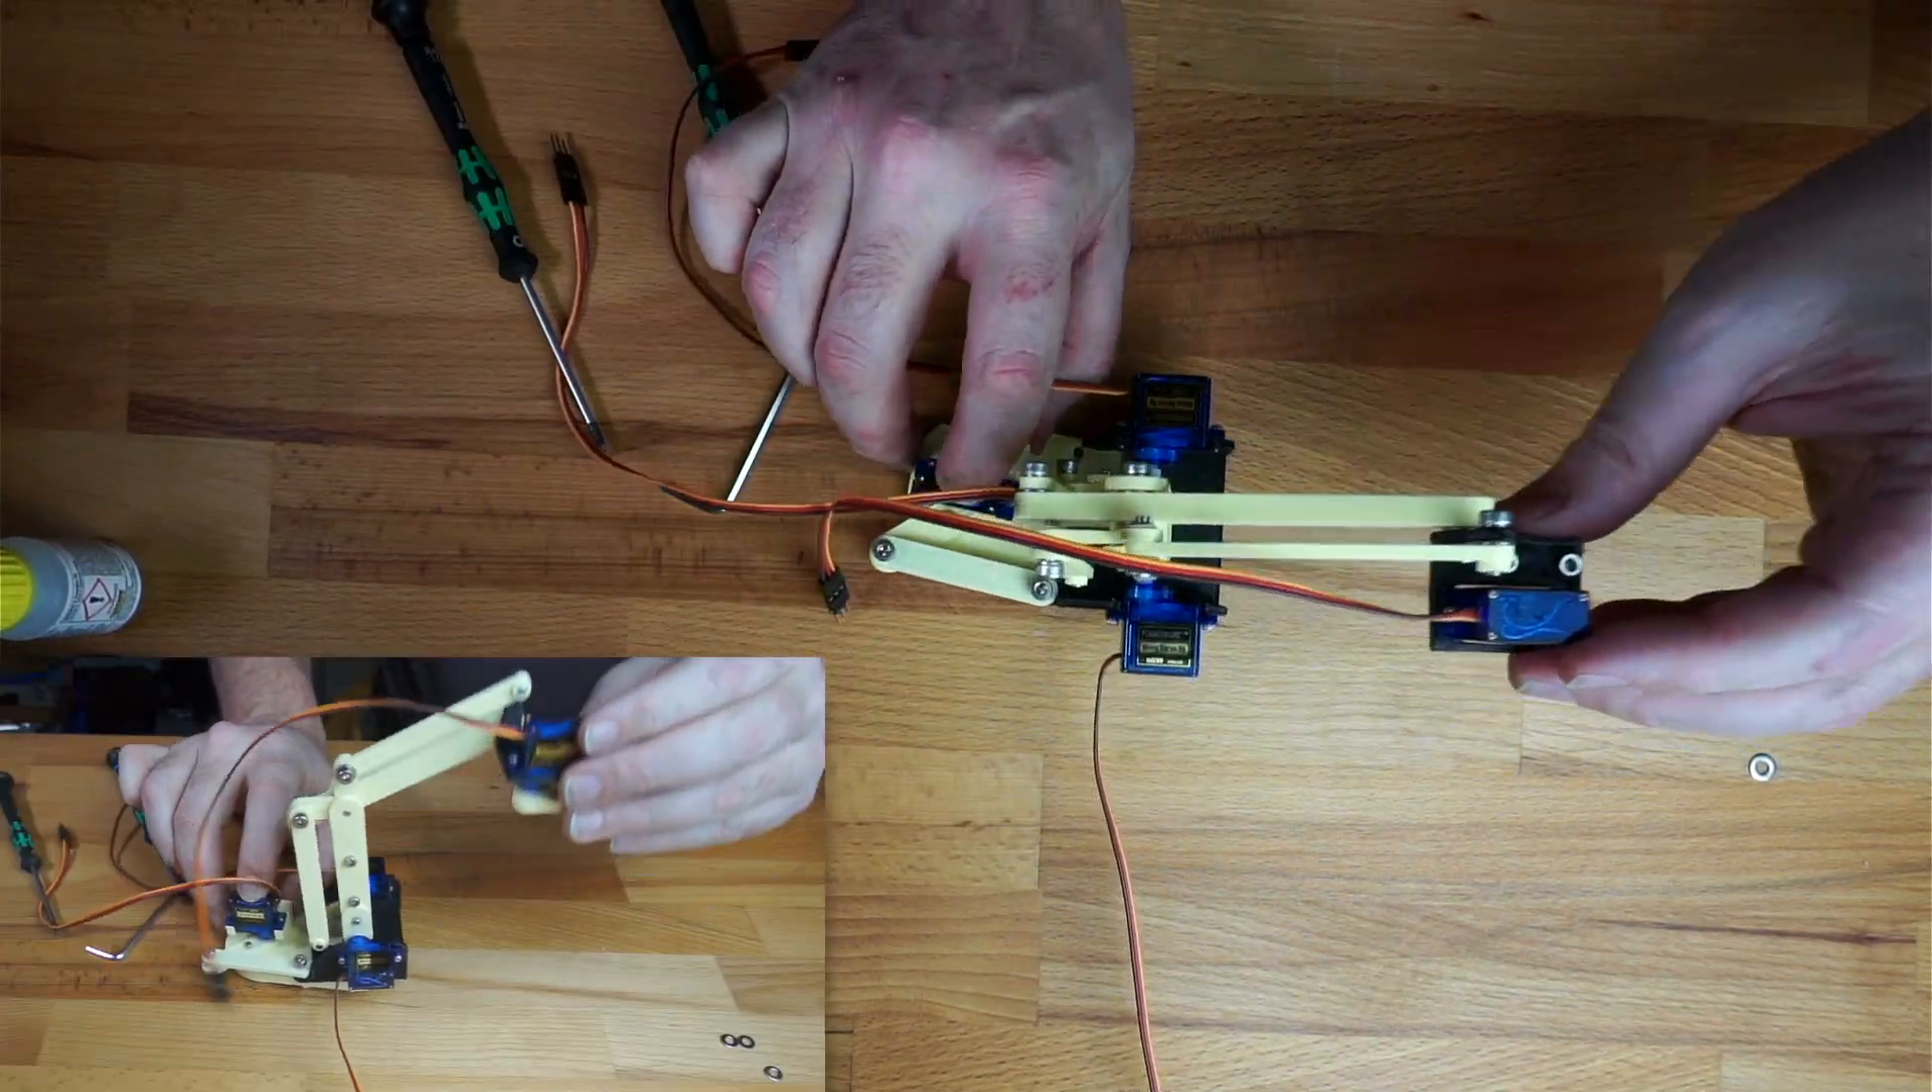And there we have it. The assembled arm.